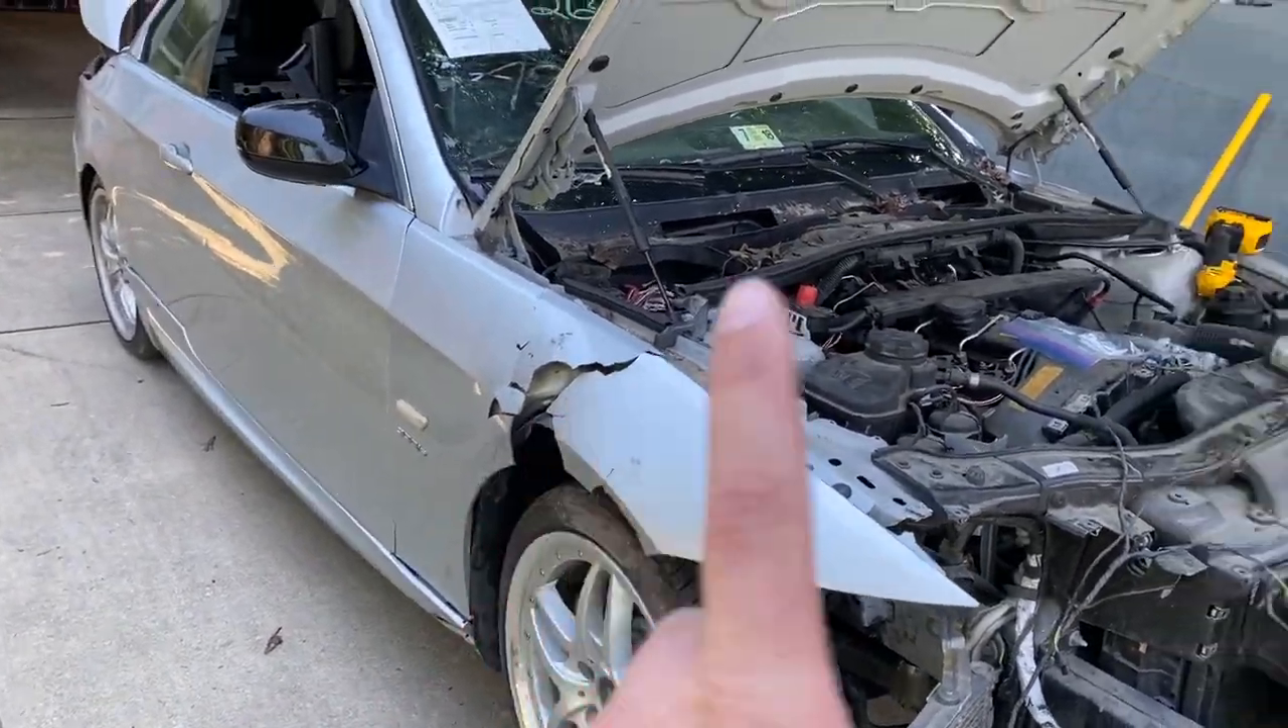Uh we still need to get this fender off and then both side skirts.